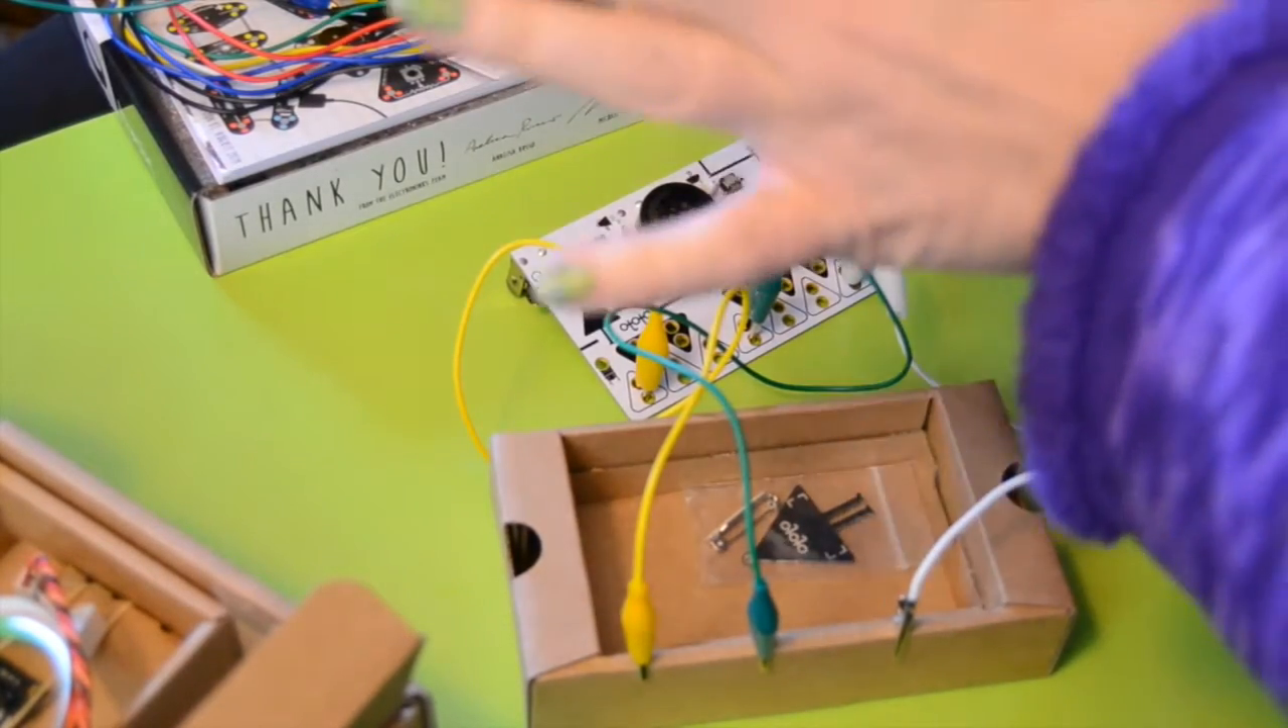And then in order to keep them straight, I have put the other end of the alligator clips on this box.